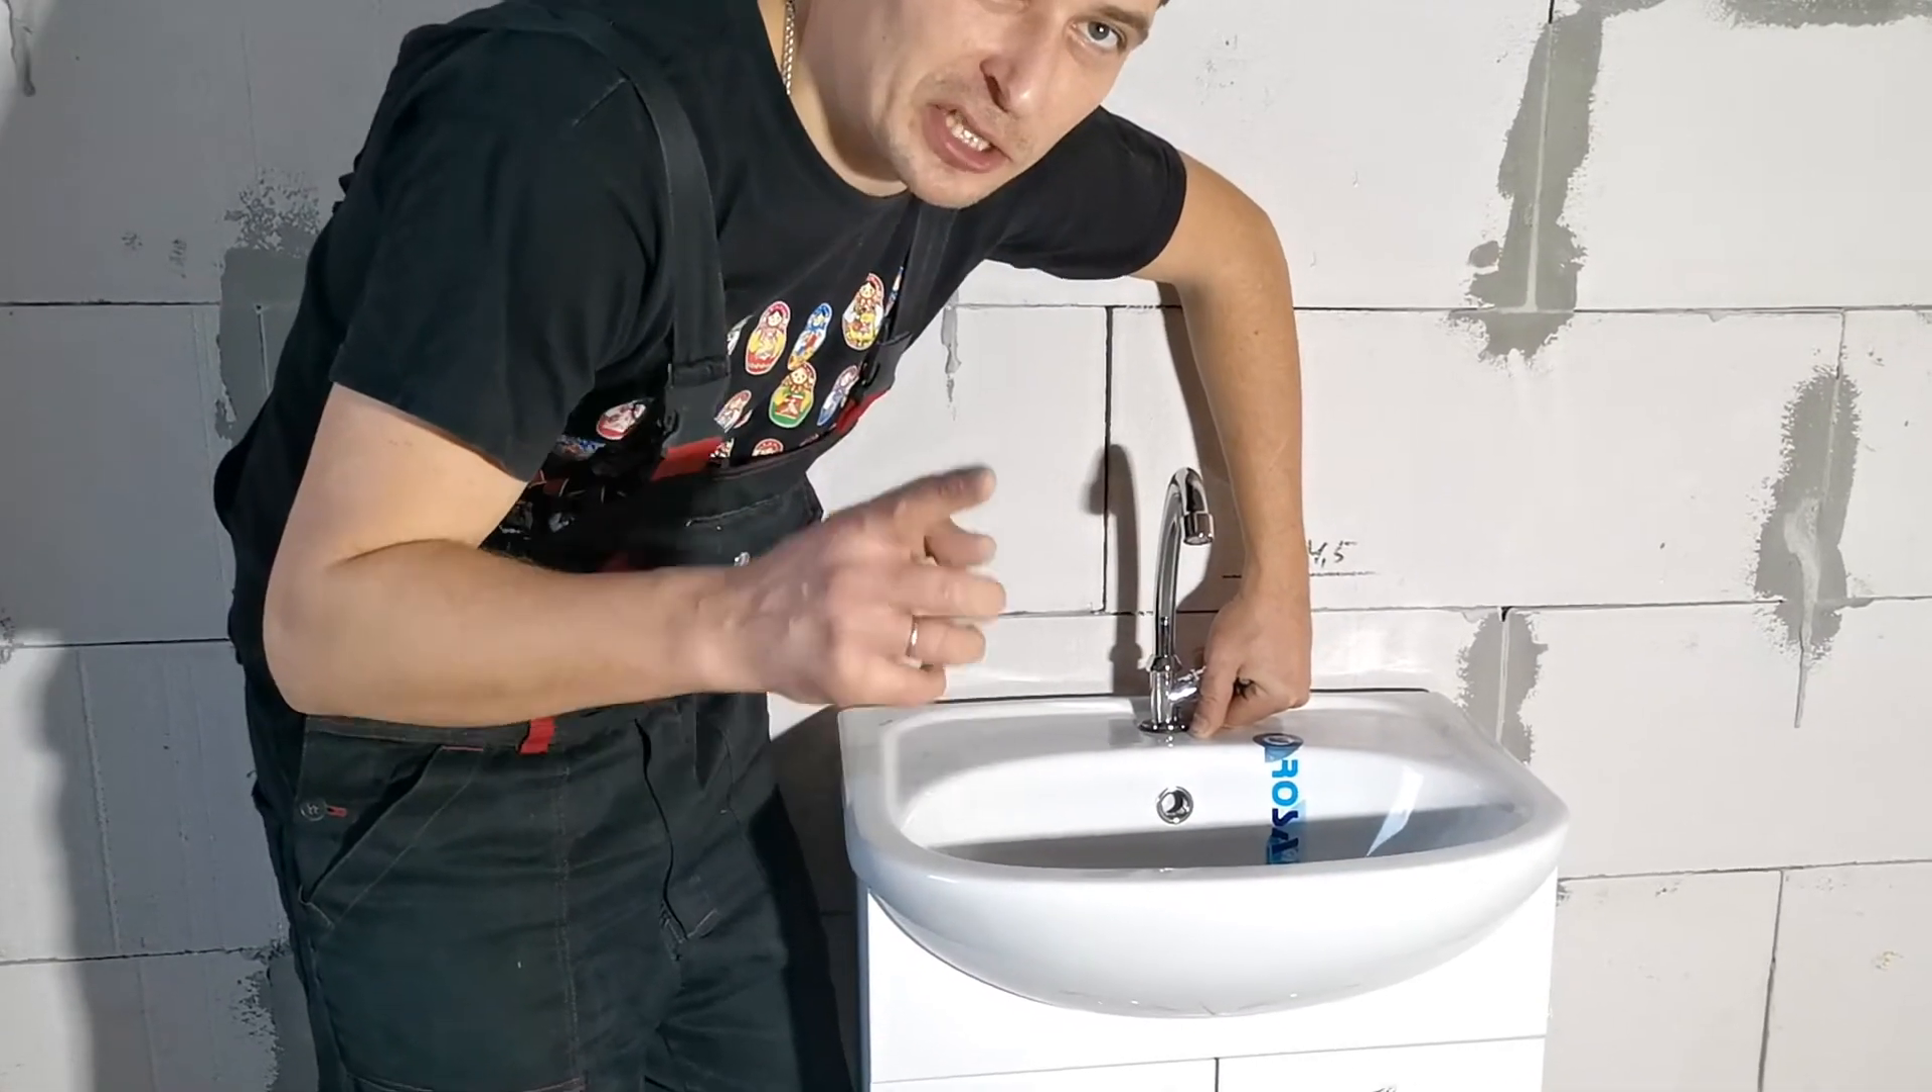Кран с одним барашком я уже установил.